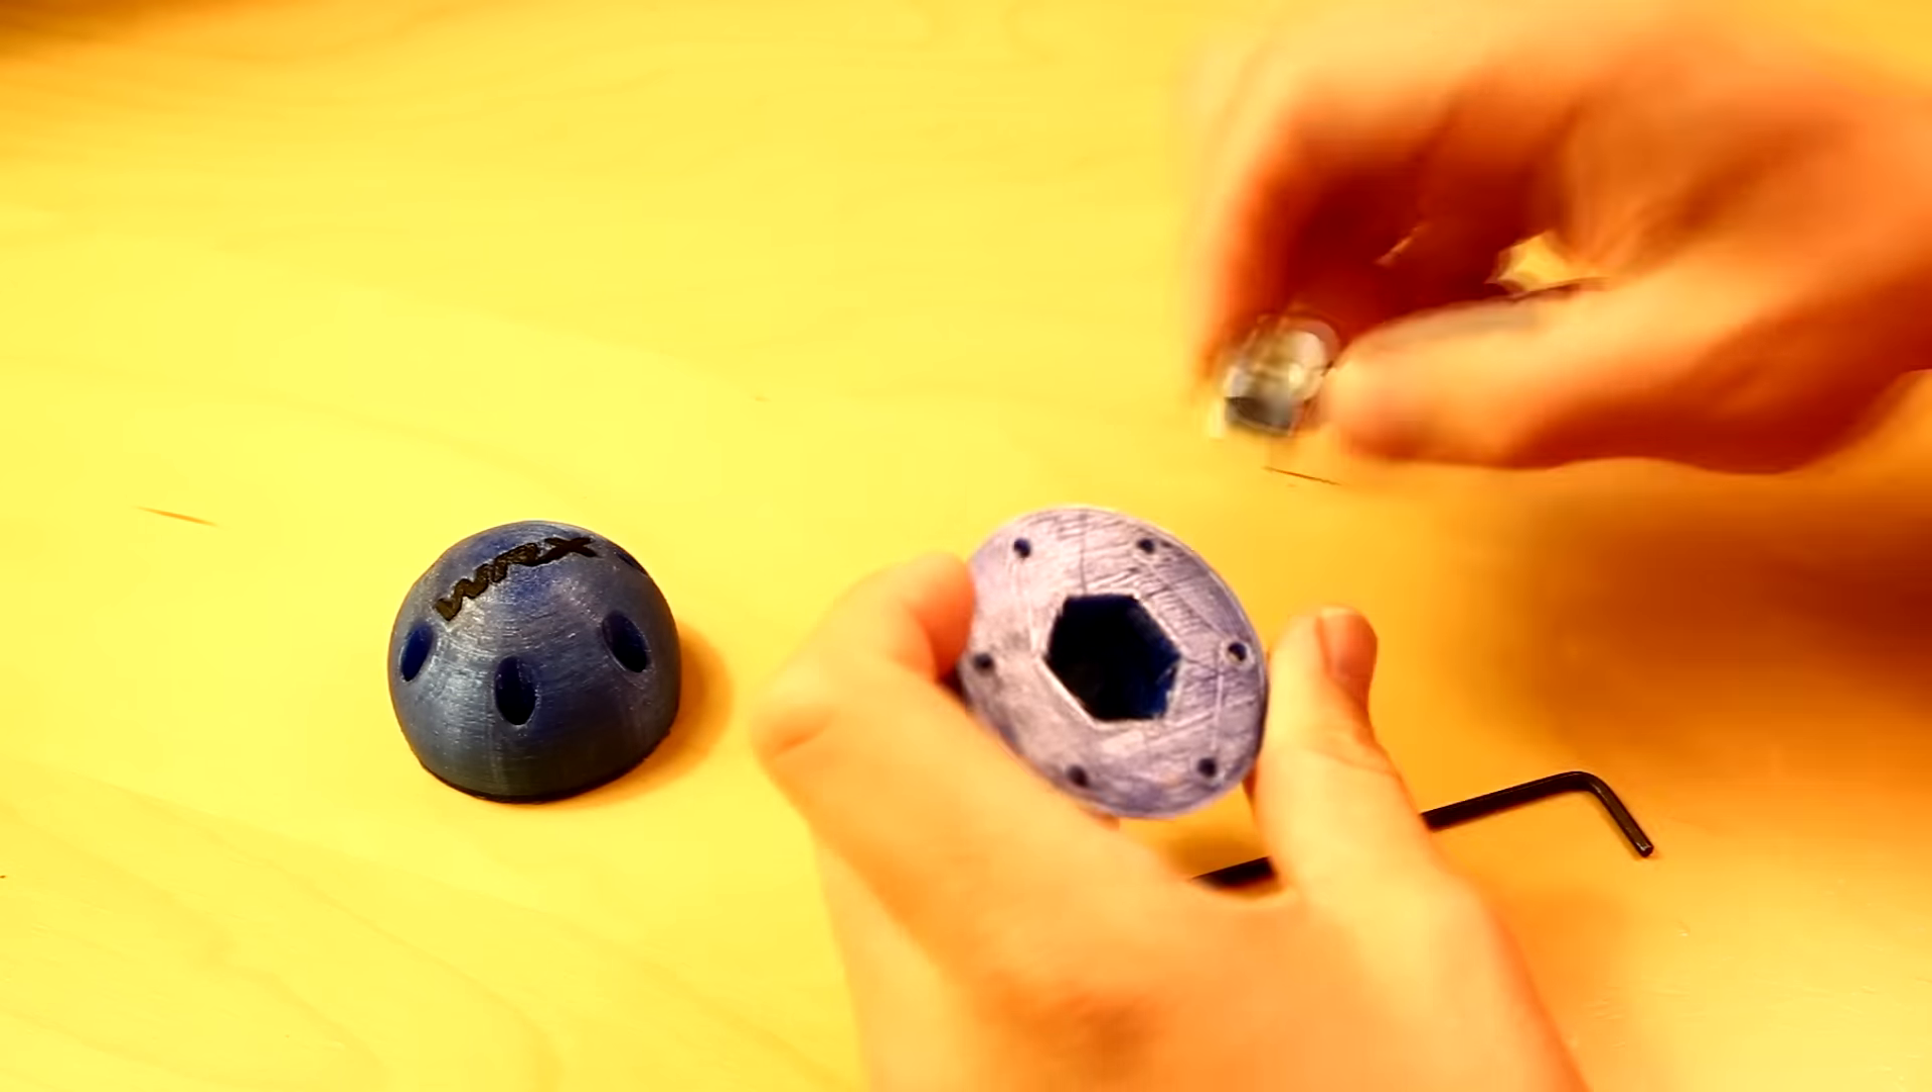I already inserted the black WRX letters into the top half of the knob. So now I just need to insert the M12 nut into the bottom half.